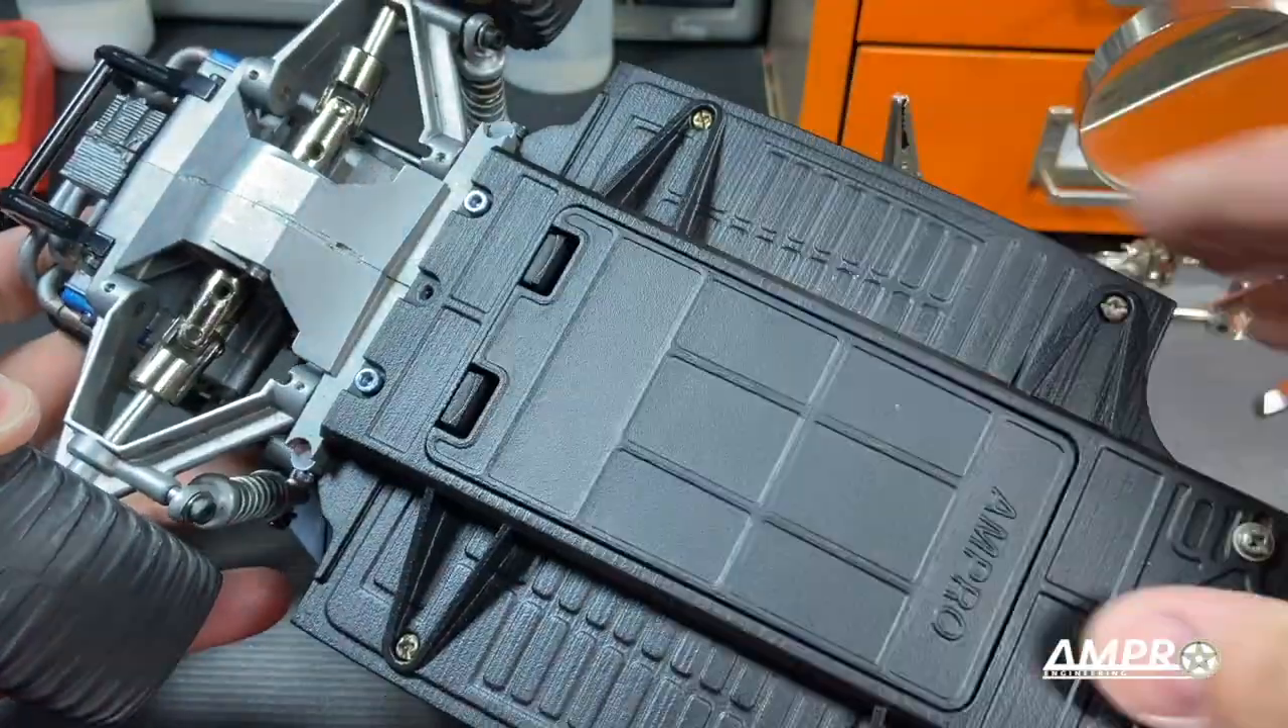All right battery door is on.